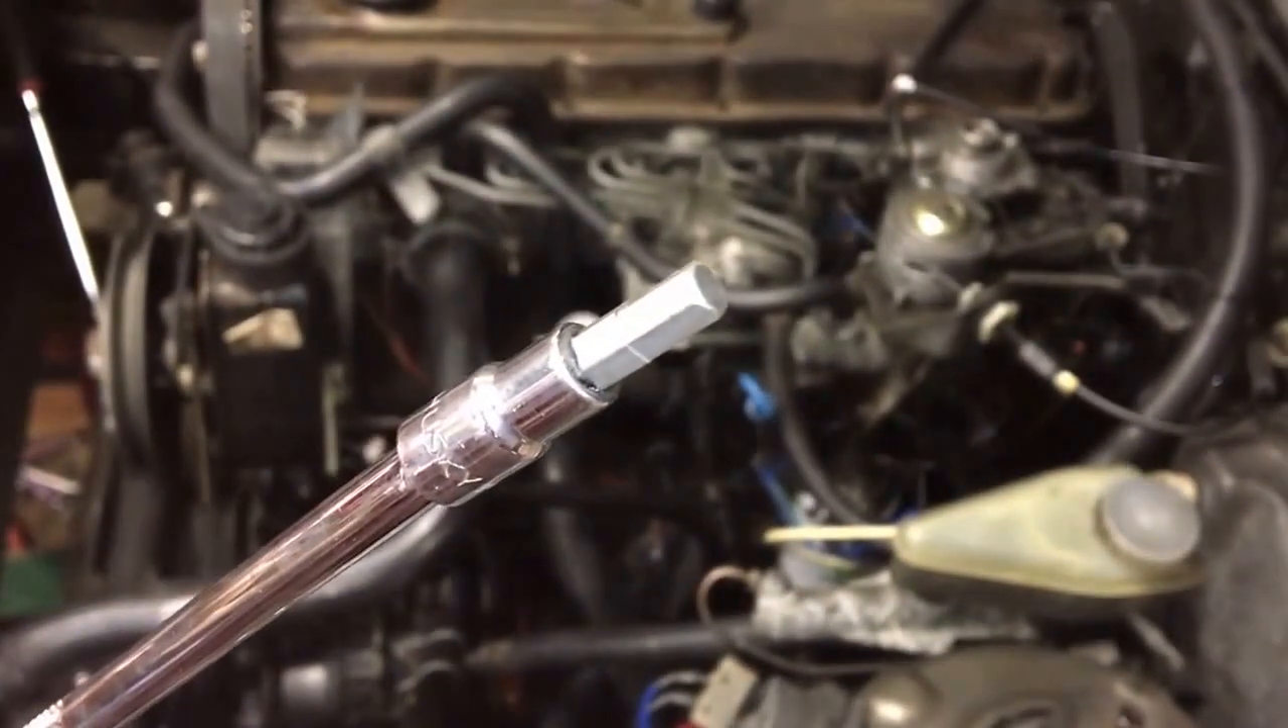This is actually the type of hex you would put in a screwdriver just happens to fit in a quarter inch socket.